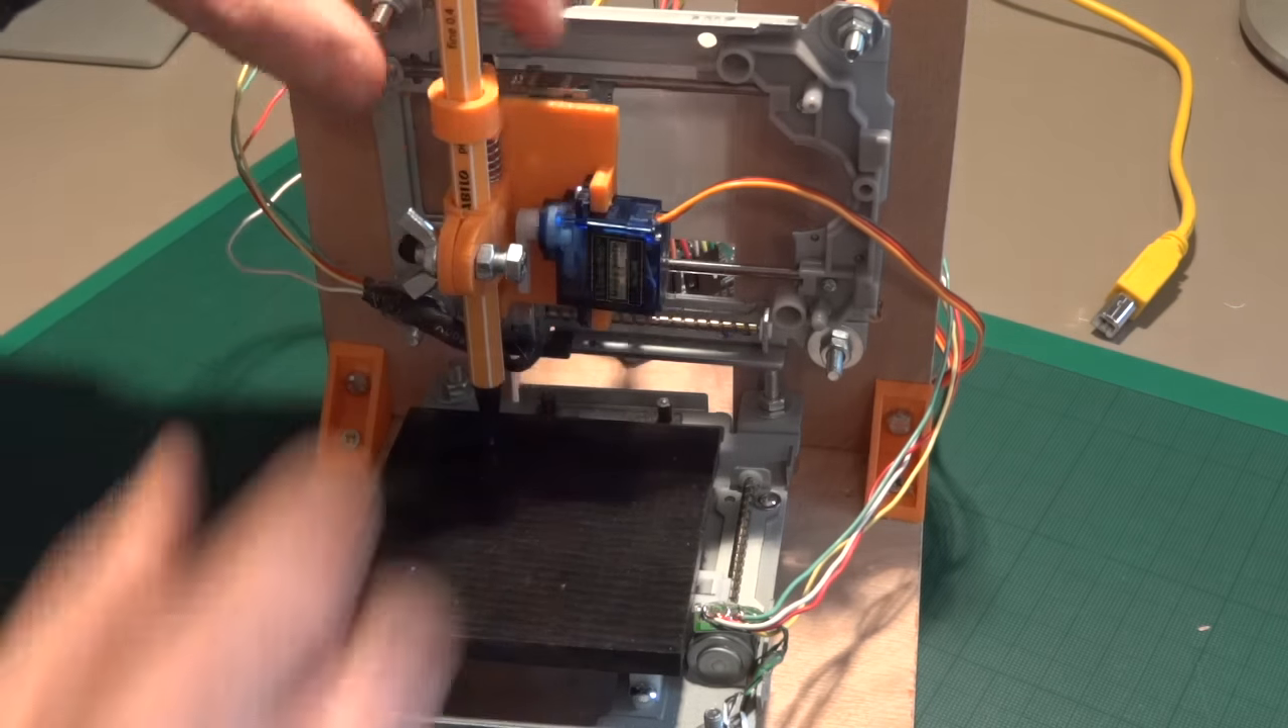Voilà, le crayon est remonté avec cette bague qui, en fait, va rigidifier et empêcher le crayon d'avoir un mouvement de bascule.